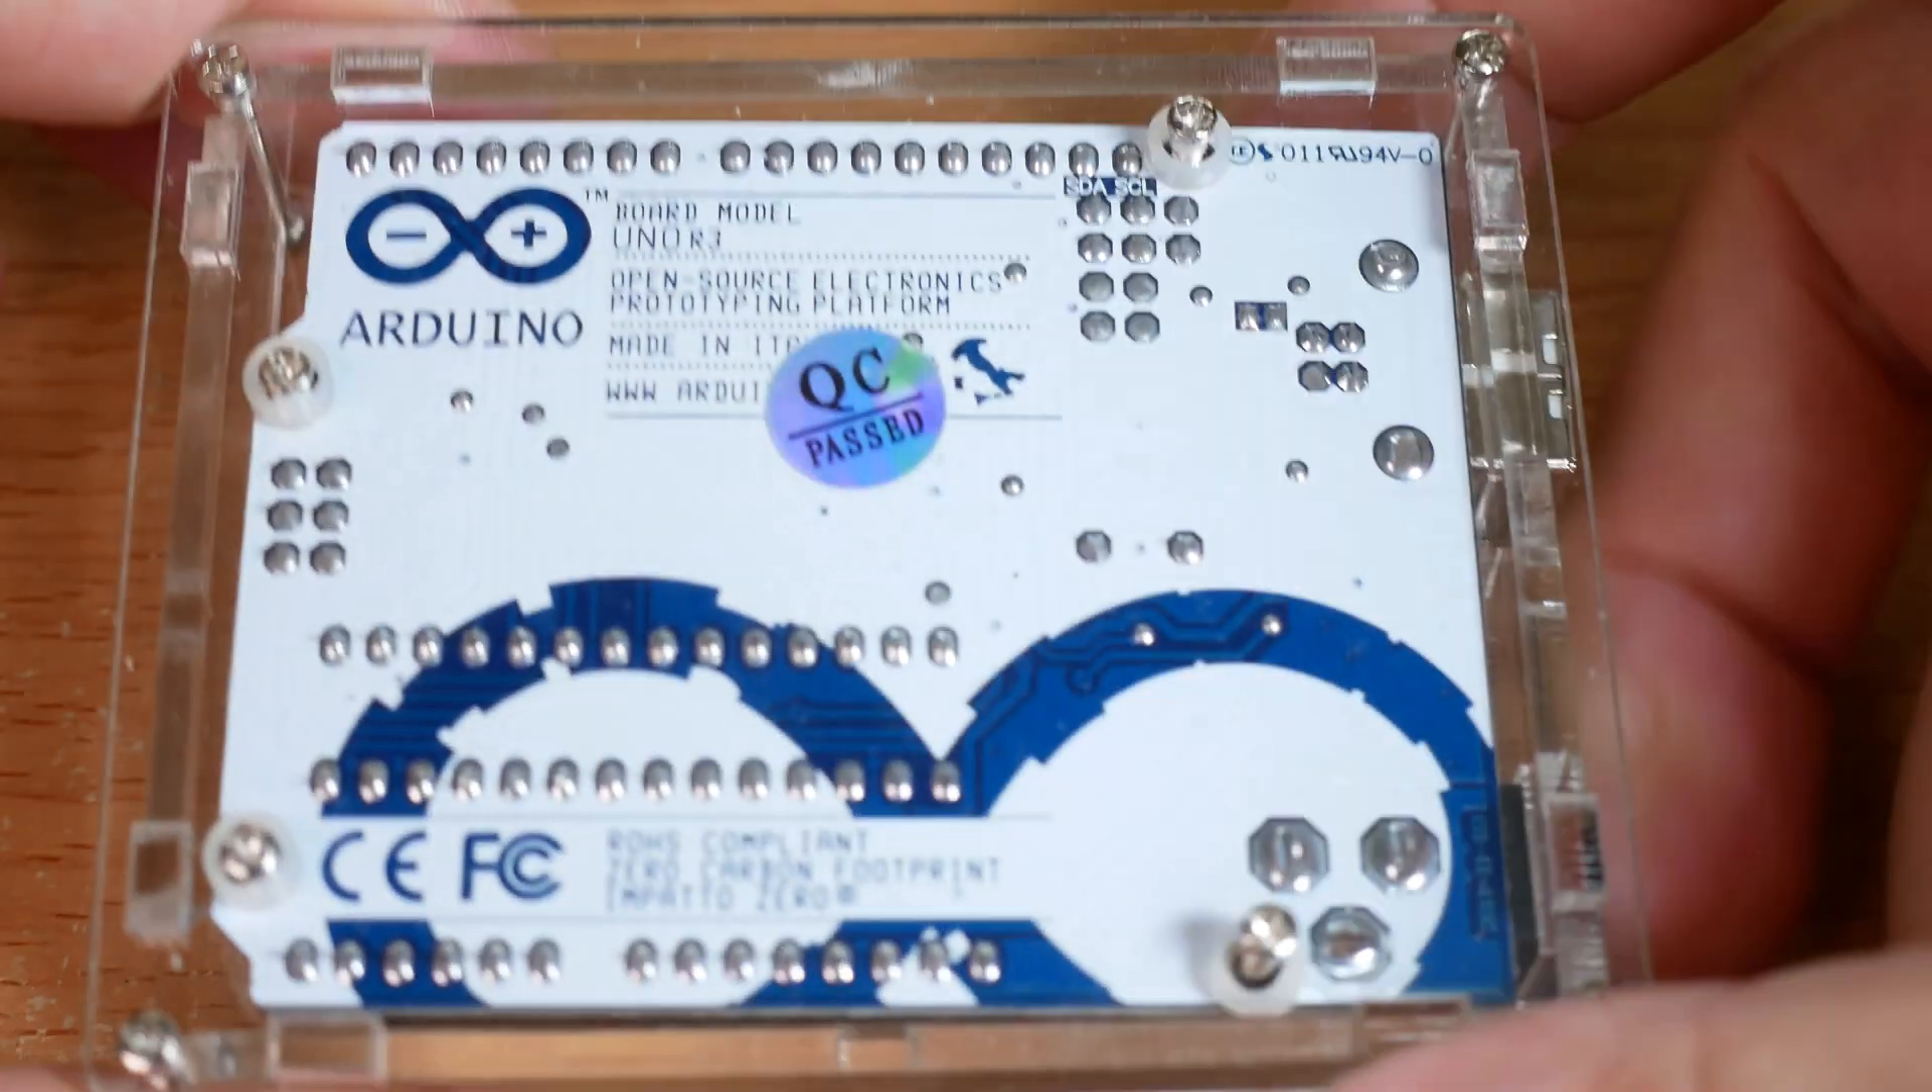And now all four screws are in place.